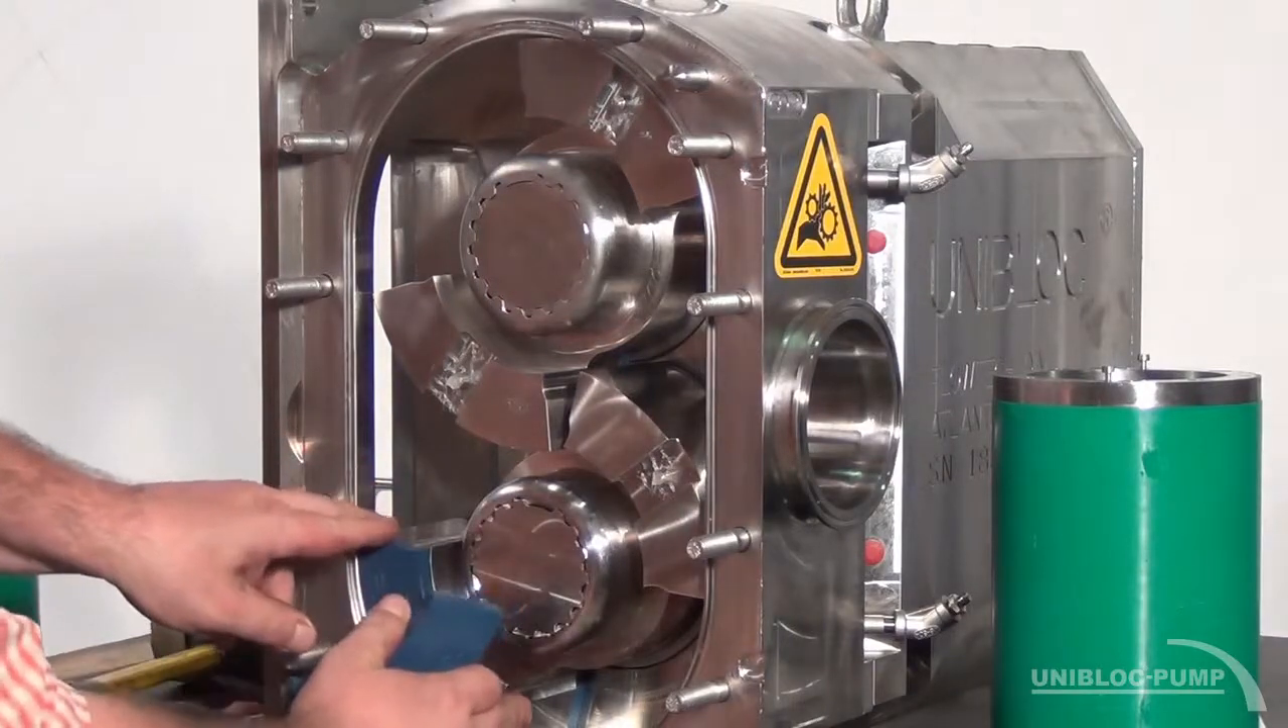The front cover has already been removed.